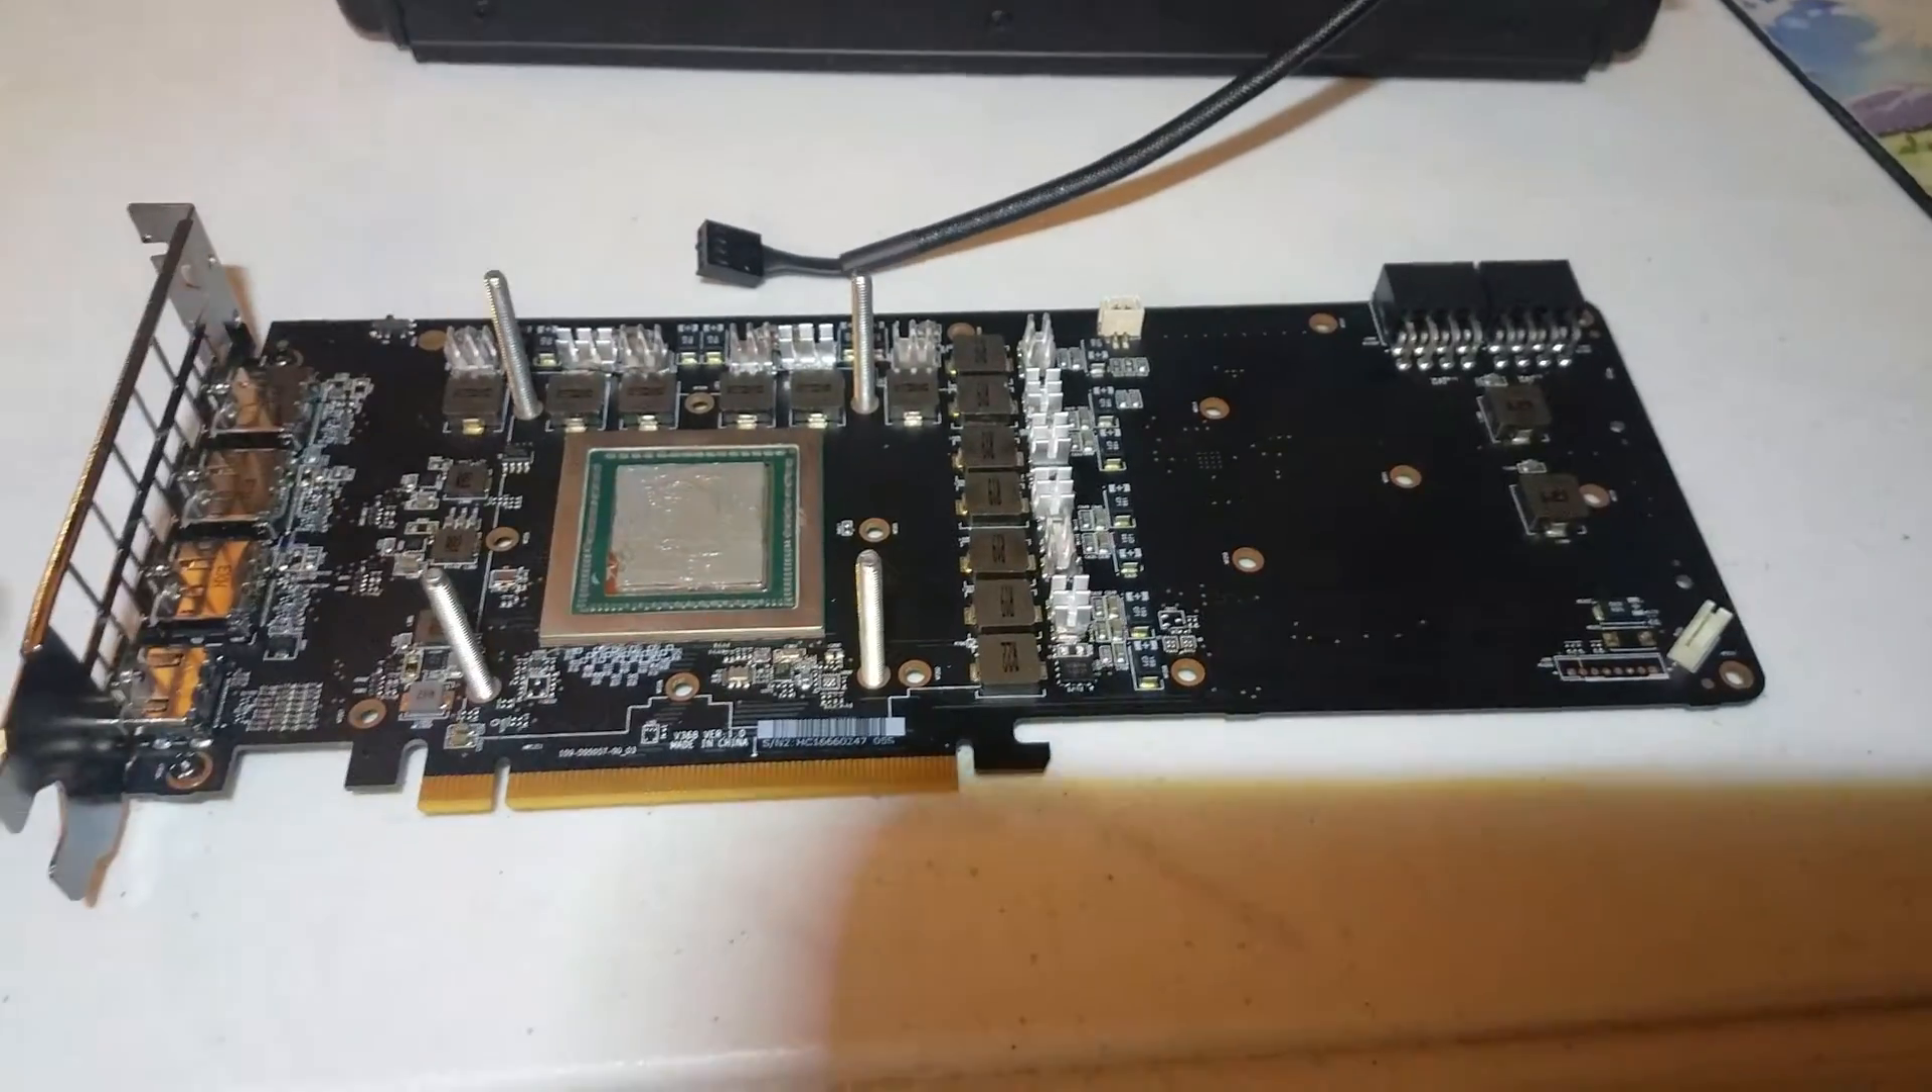You can see that I have the four bolts through the original four mounting points for the air cooler.